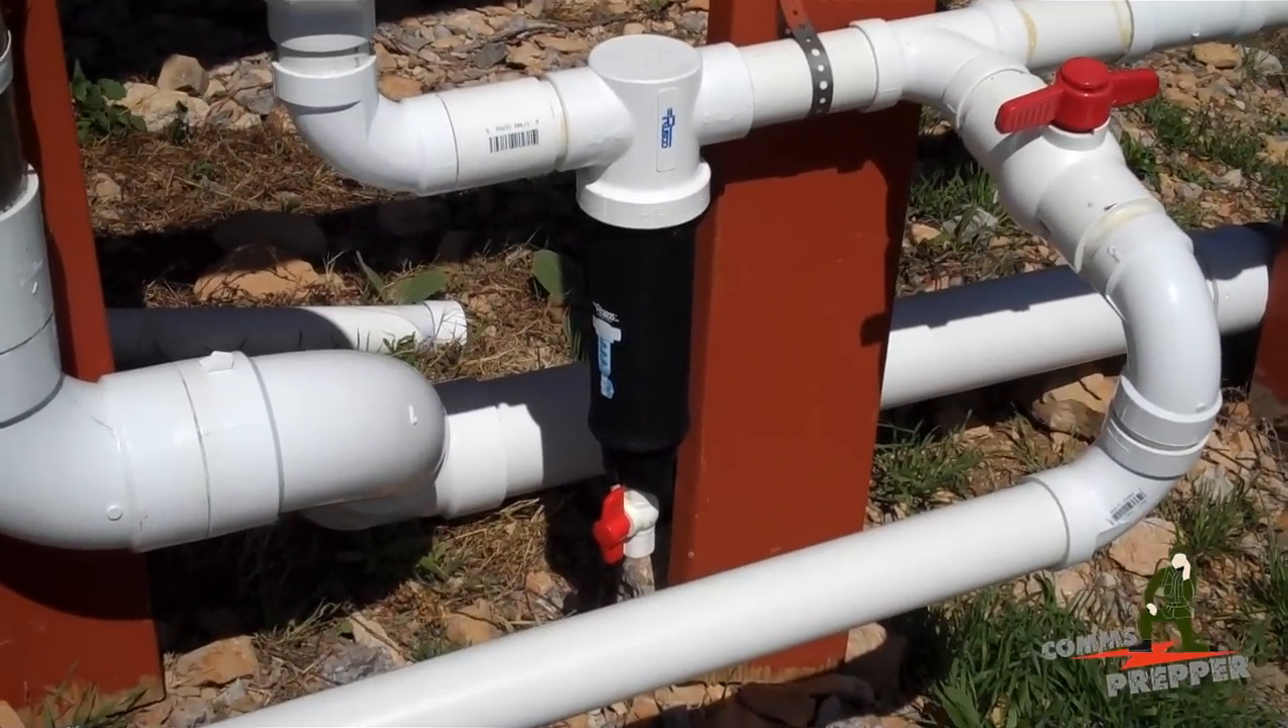The spin down filter is installed. It's clean. It's got a chlorine puck. And the UV boot around it.